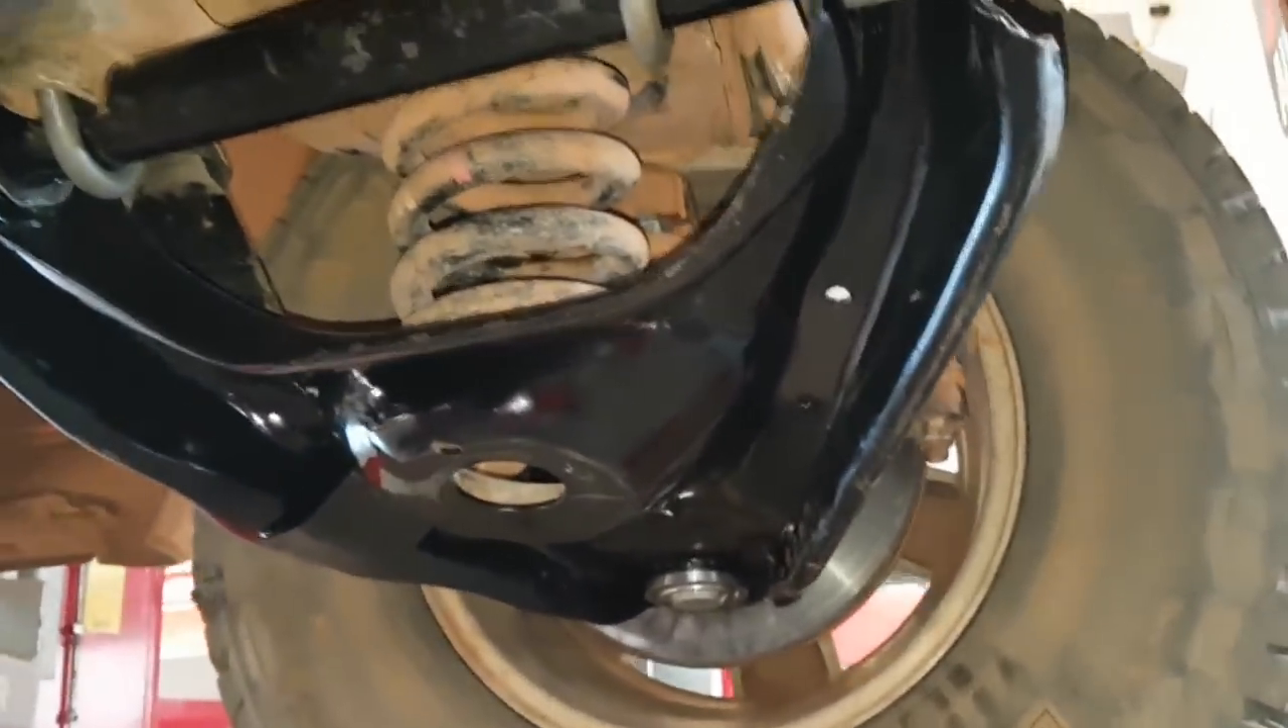Chevrolet Silverado troca de bandeja, moçada. No lugar. Tá instalado aqui, ó.